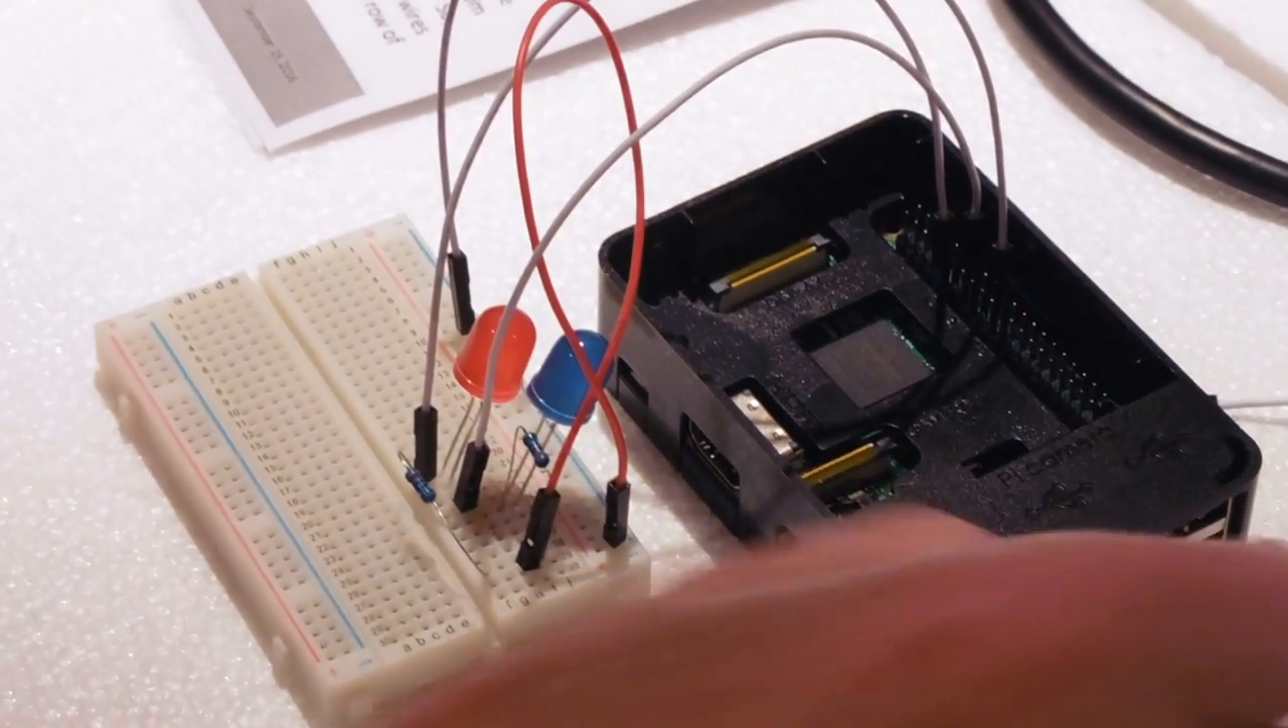So now we've got the LED circuit wired up.